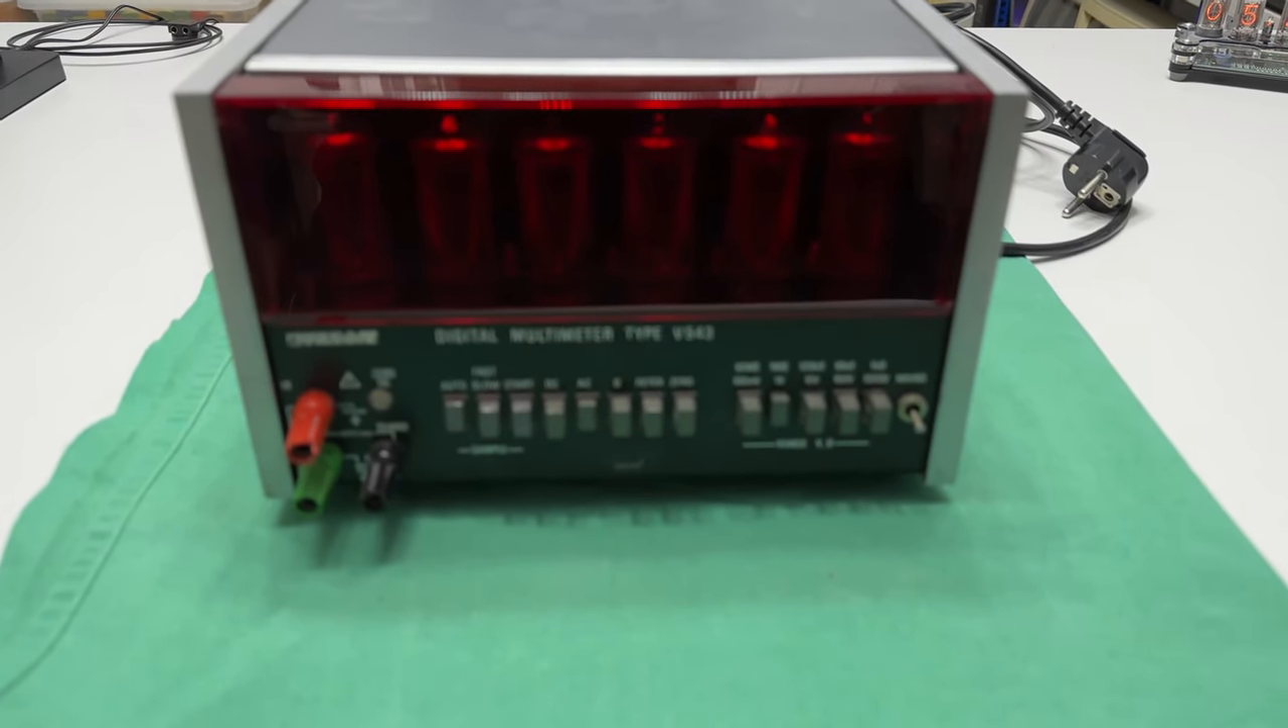So, das Gerät ist wieder komplett montiert.